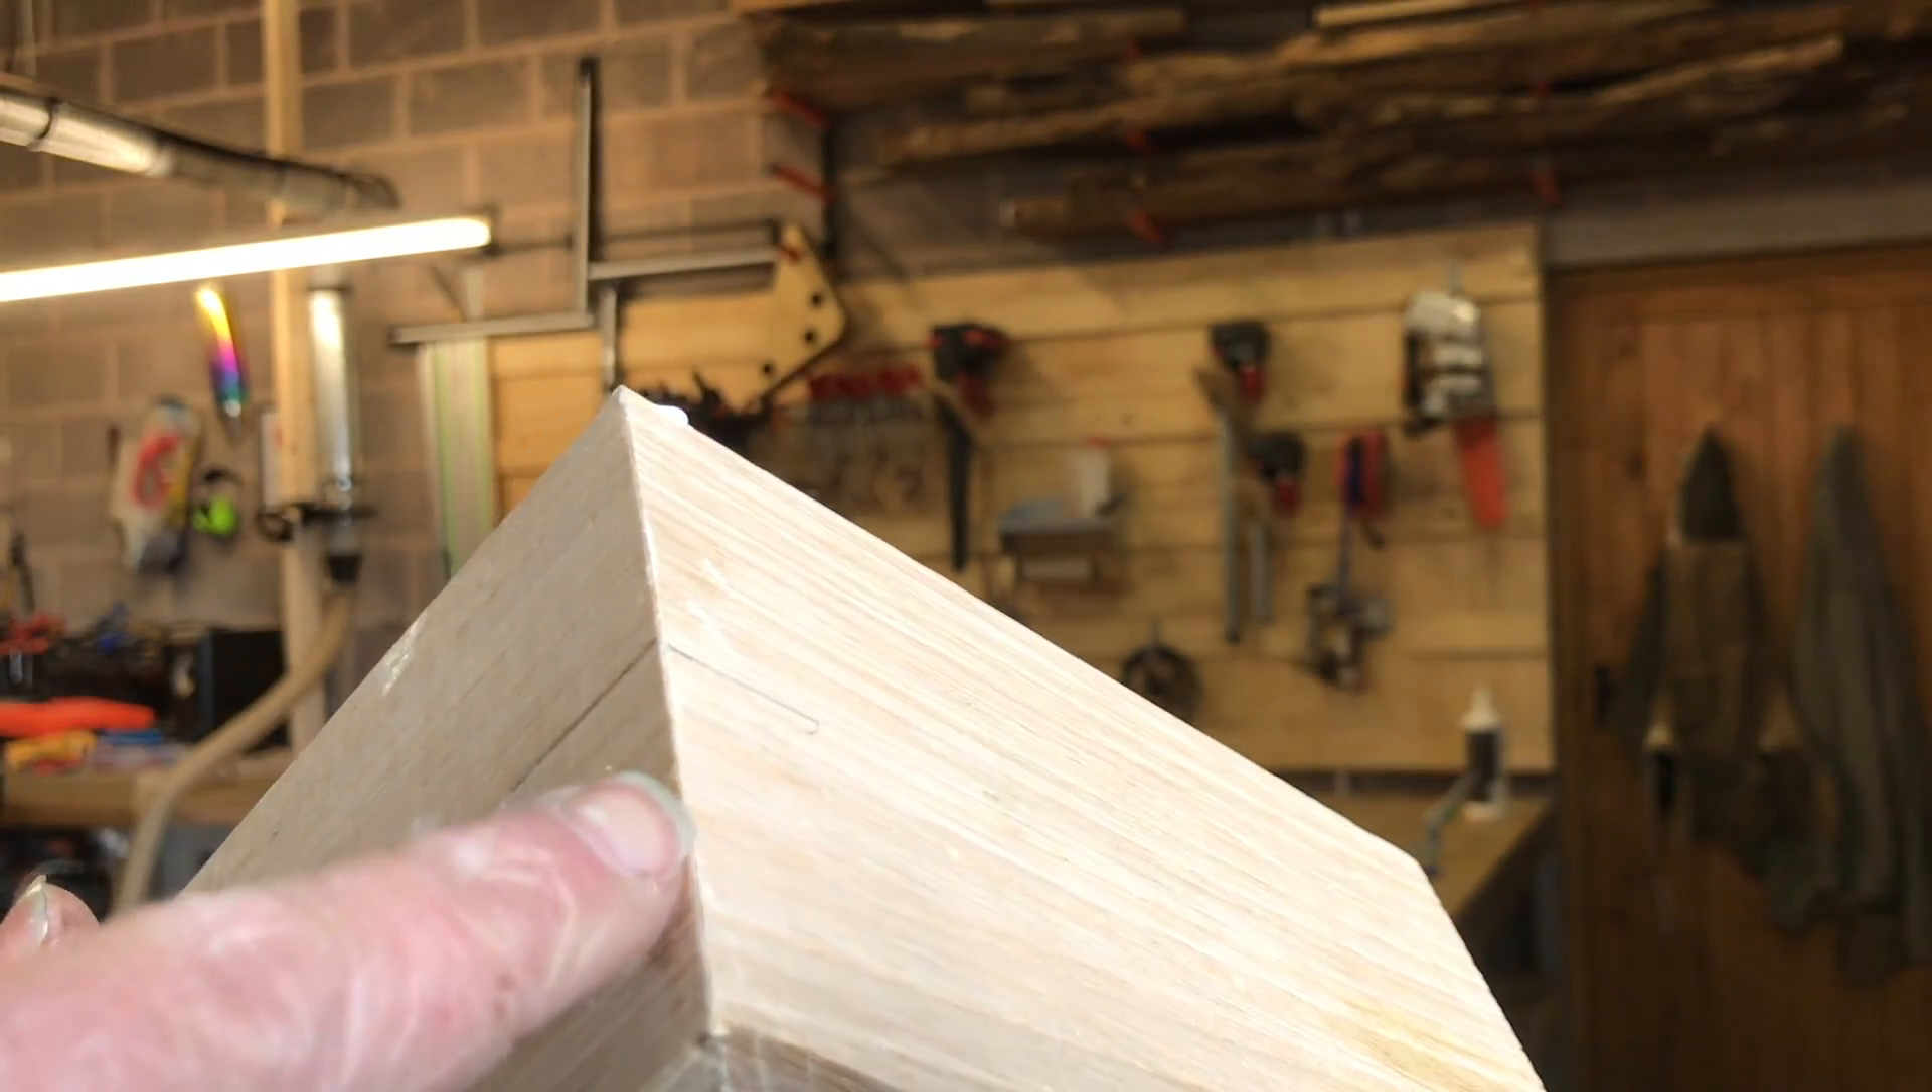Look at this mitre that it's just perfect the join here is absolutely spot on.